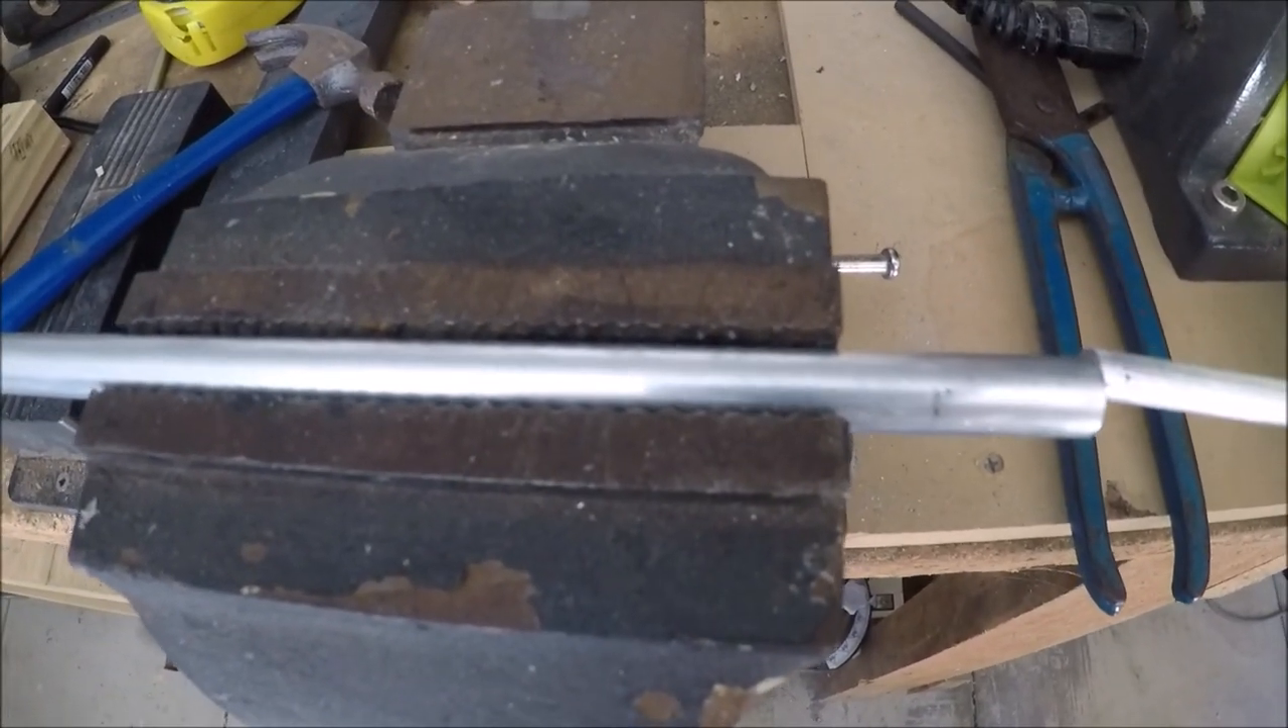This is a piece of aluminium tube from Bunnings and it's 10mm and the rod fits right inside so the tube acts as a washer and also gives it a bit of clearance.